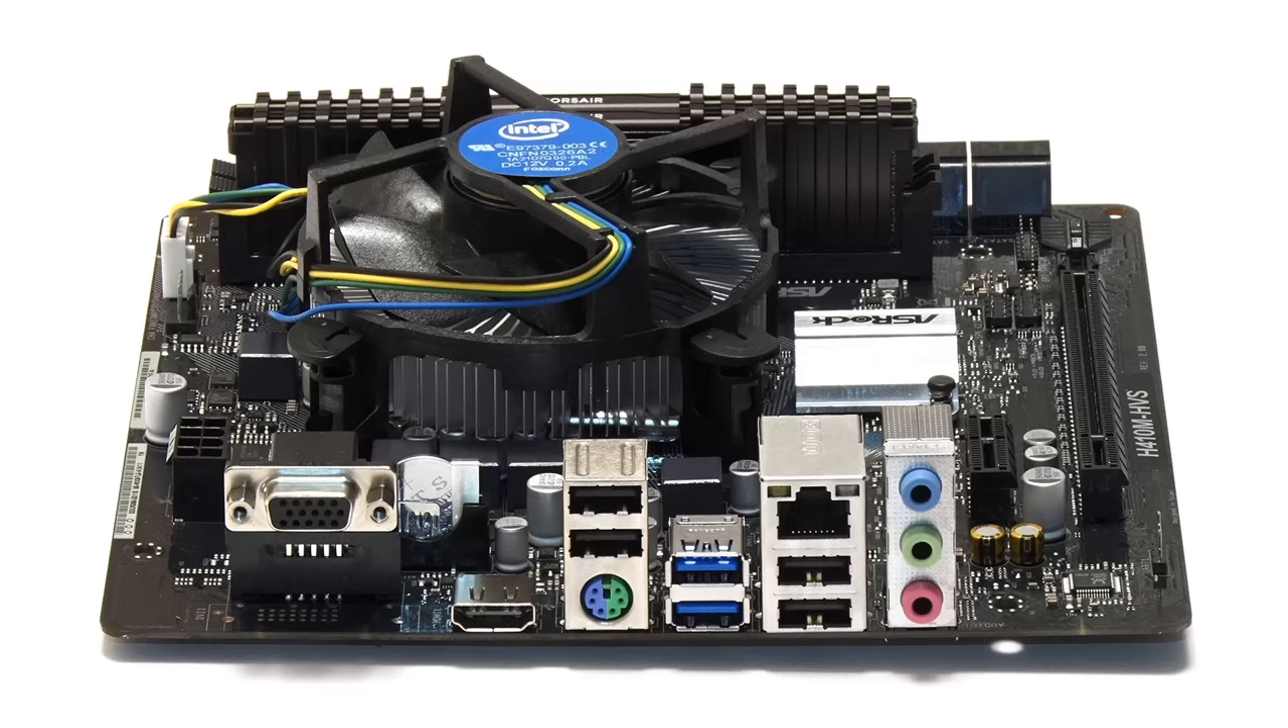There we are, secured in place. And by Jingo, we've now got our motherboard fitted with its CPU cooler and RAM.